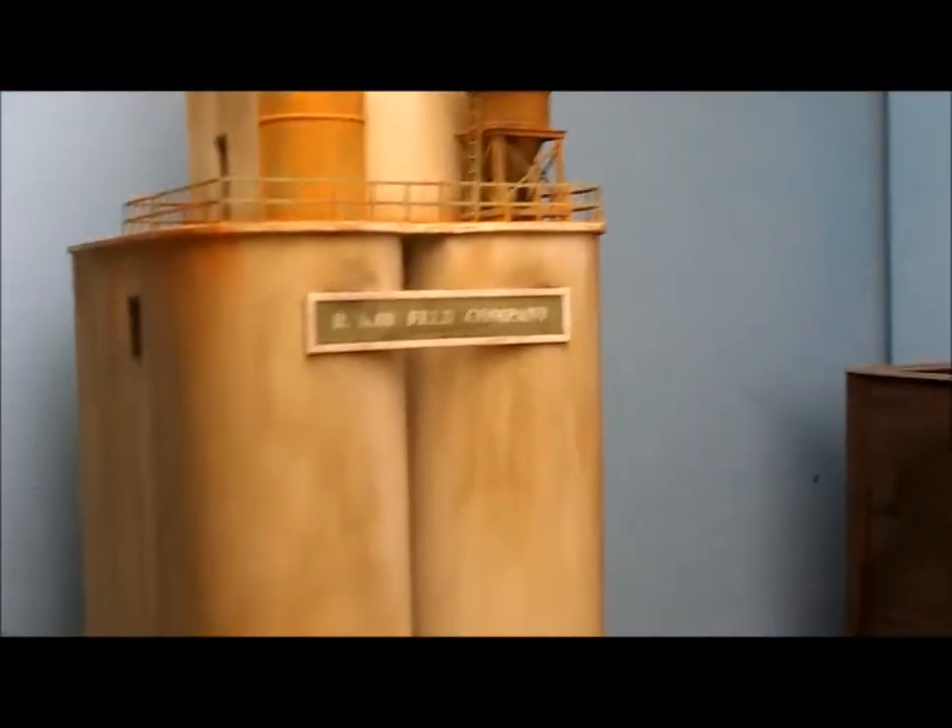On this side where there wasn't a large vacant space I put a billboard on the towers.